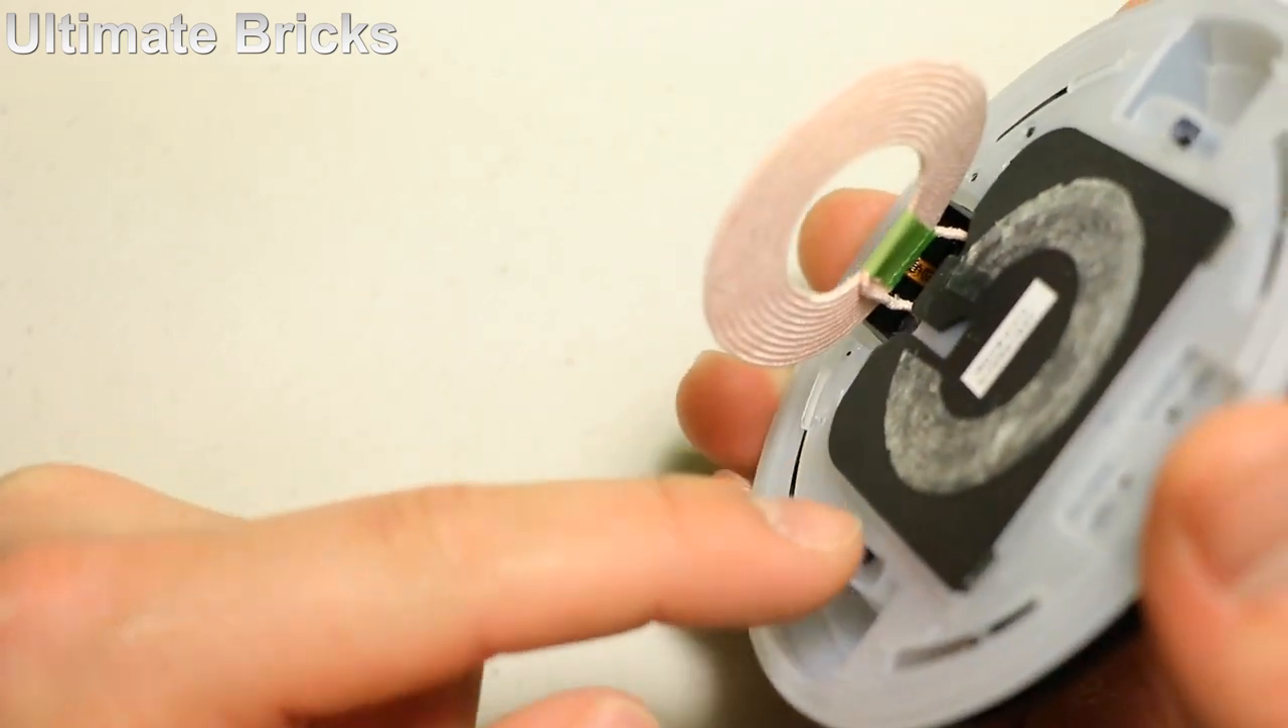All right, I was able to successfully get the wireless charging coil off of this plastic piece that is sitting there.